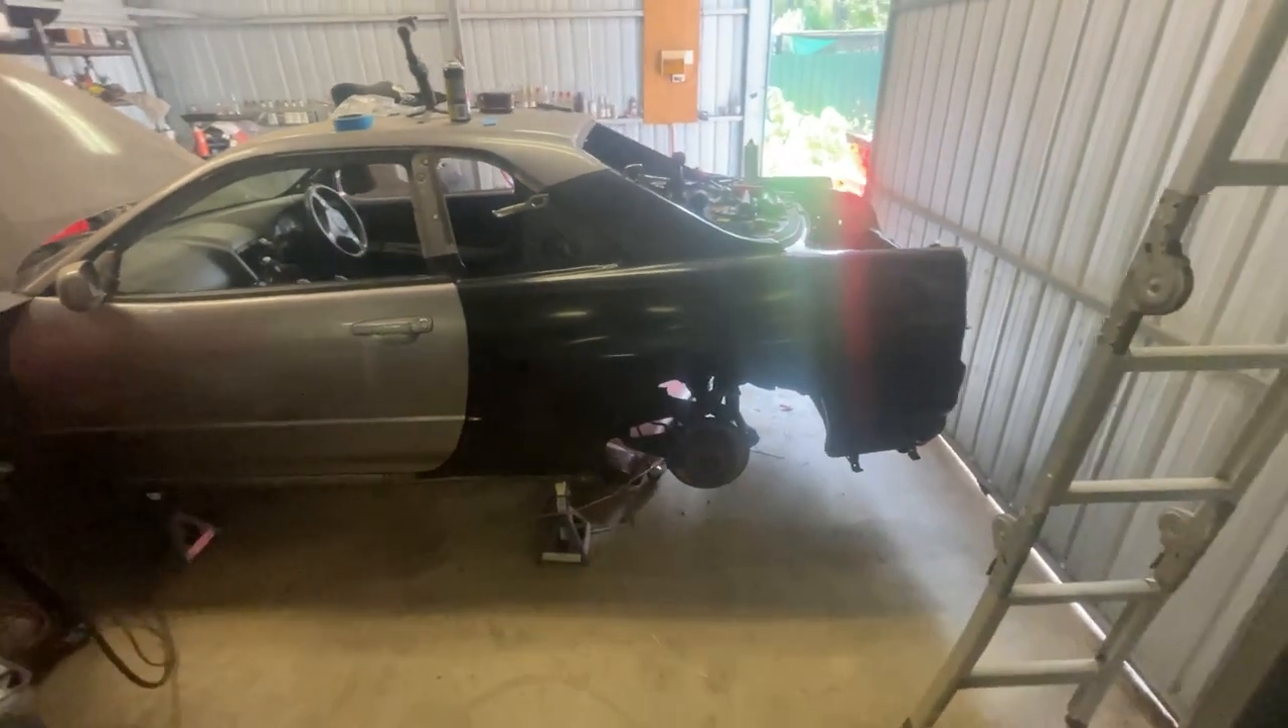Yeah, just got the quarter panel sitting on there for now. It's just been loosely trimmed to shape and sort of just sat on the car test fitting, seeing what needs to be trimmed and adjusted.